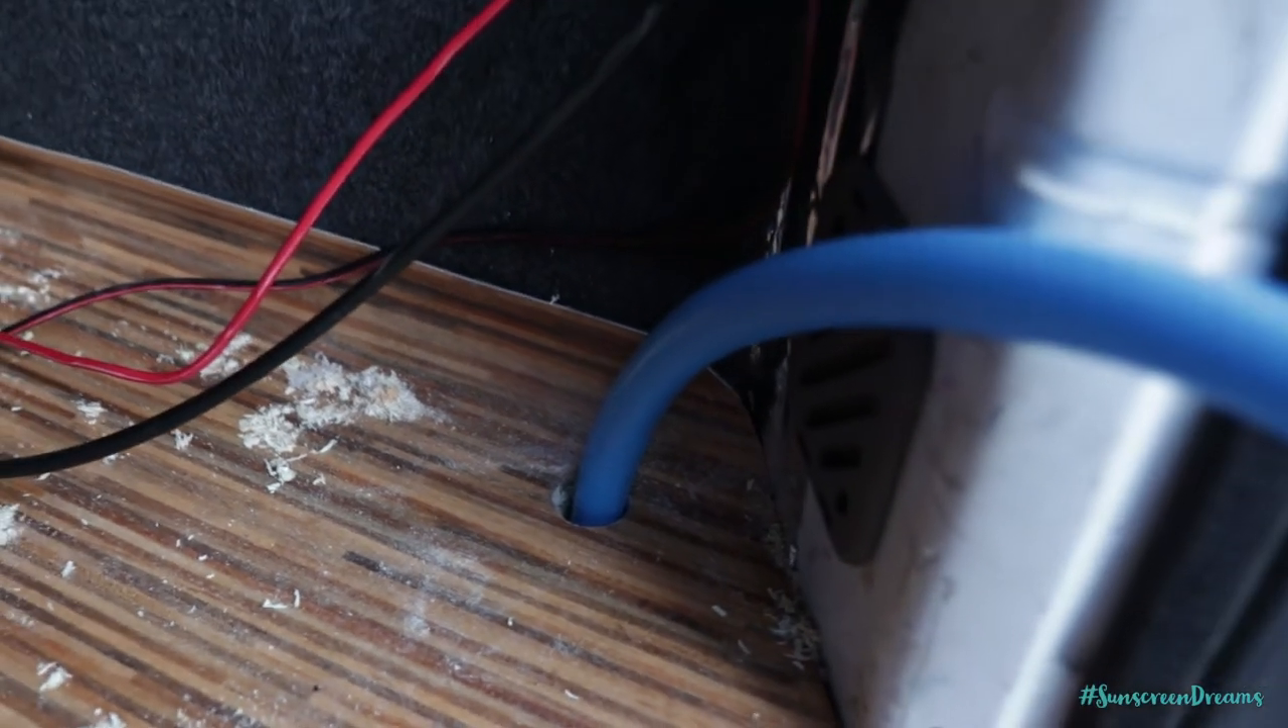Okay, so we've now drilled our hole down through the van and we fed the blue water pipe up.